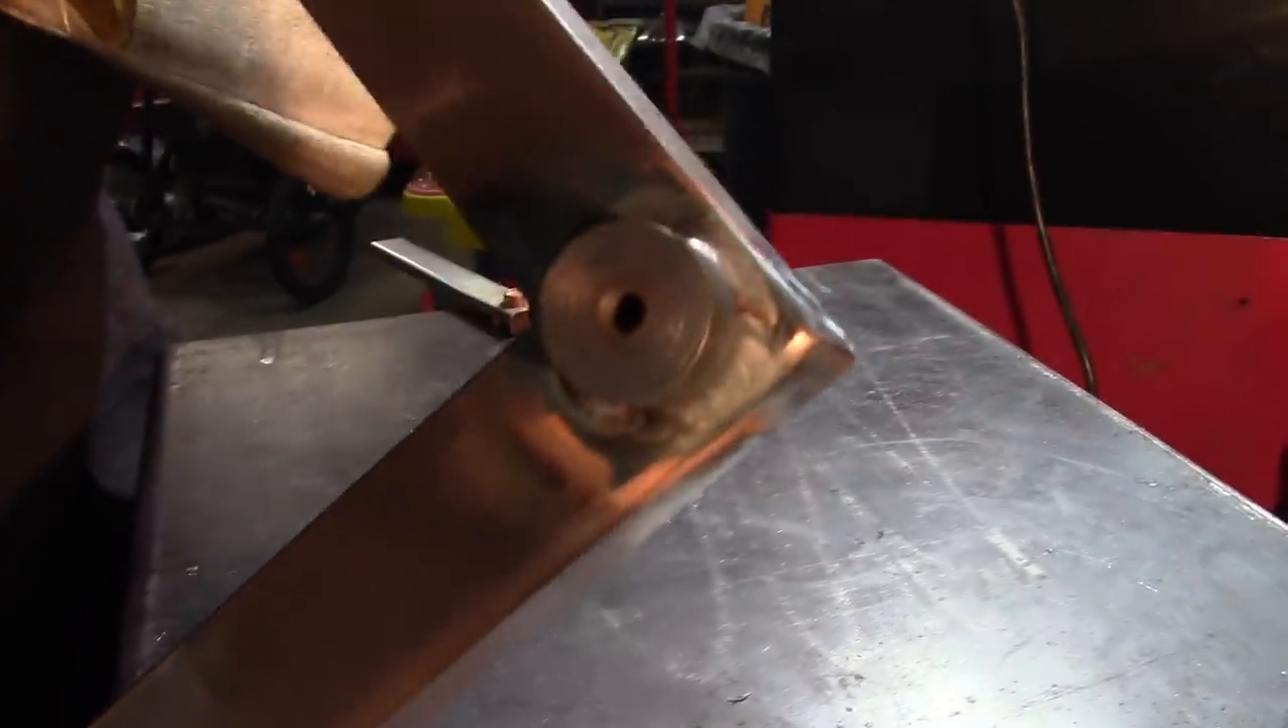All righty just got the last standoff melted welded on.